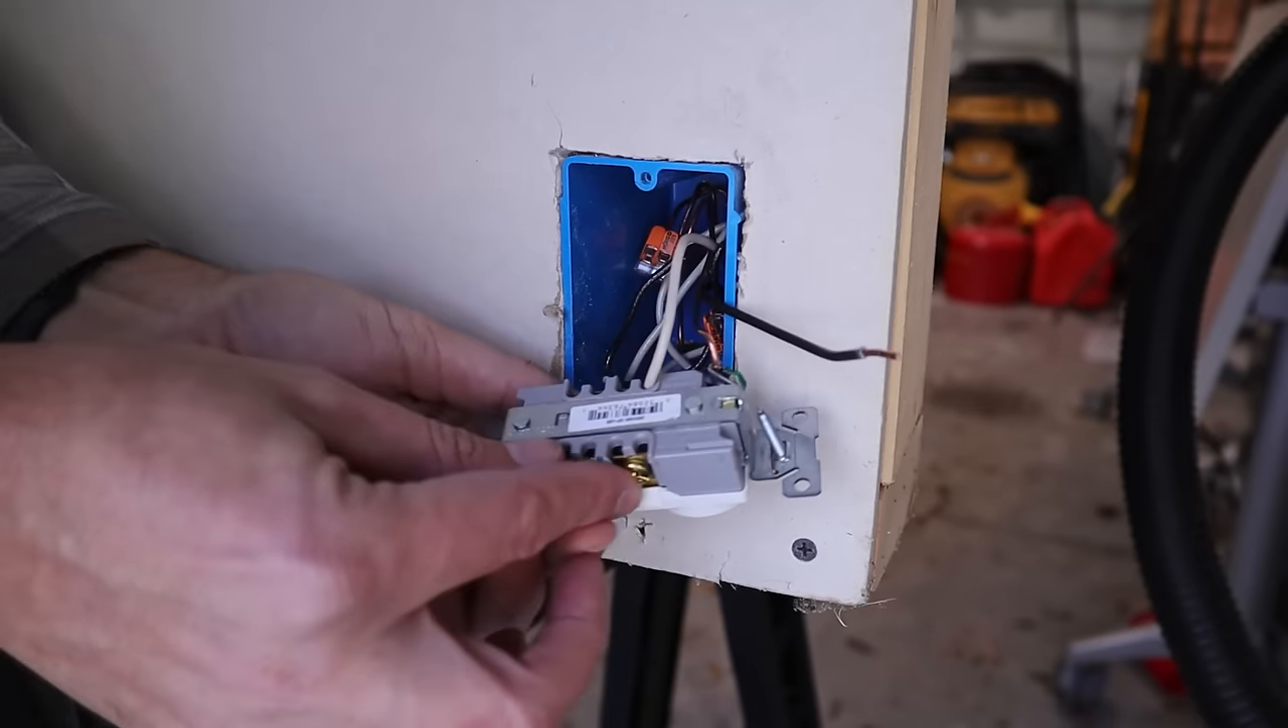All right so now all I've got left is this black hot wire here.